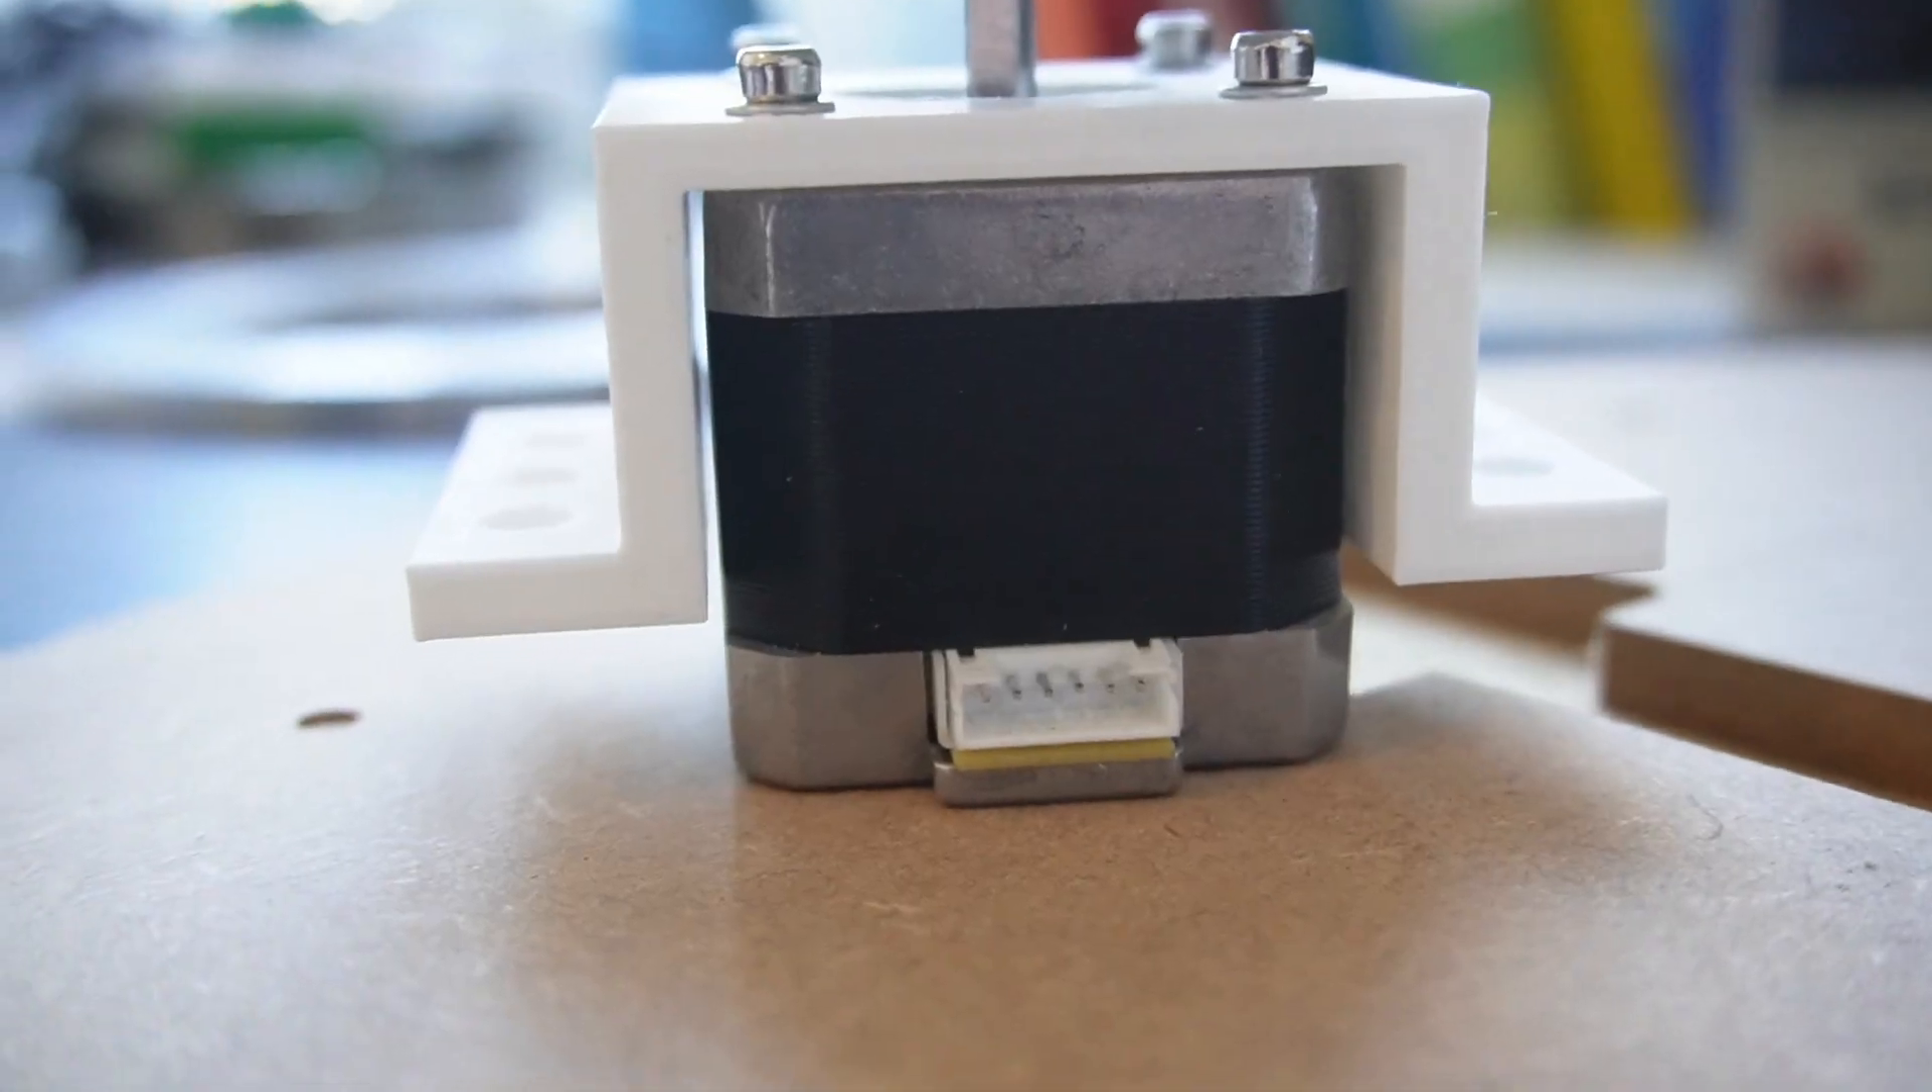But as you can see there is a gap between the bracket and the base plate. That's because the stepper motor is a little too big. I designed the bracket with a shorter stepper motor.